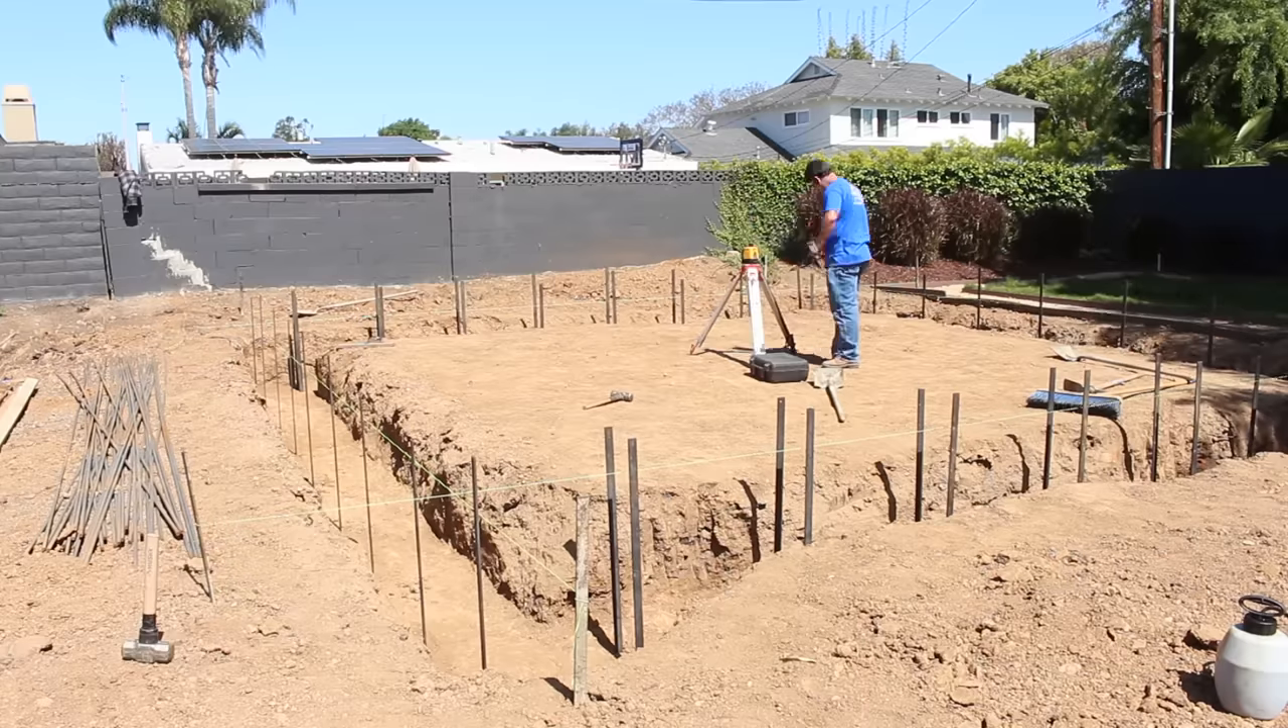So we've got all the stakes uh driven in uh inch and a half back to allow for the uh forms i'm going to be setting.